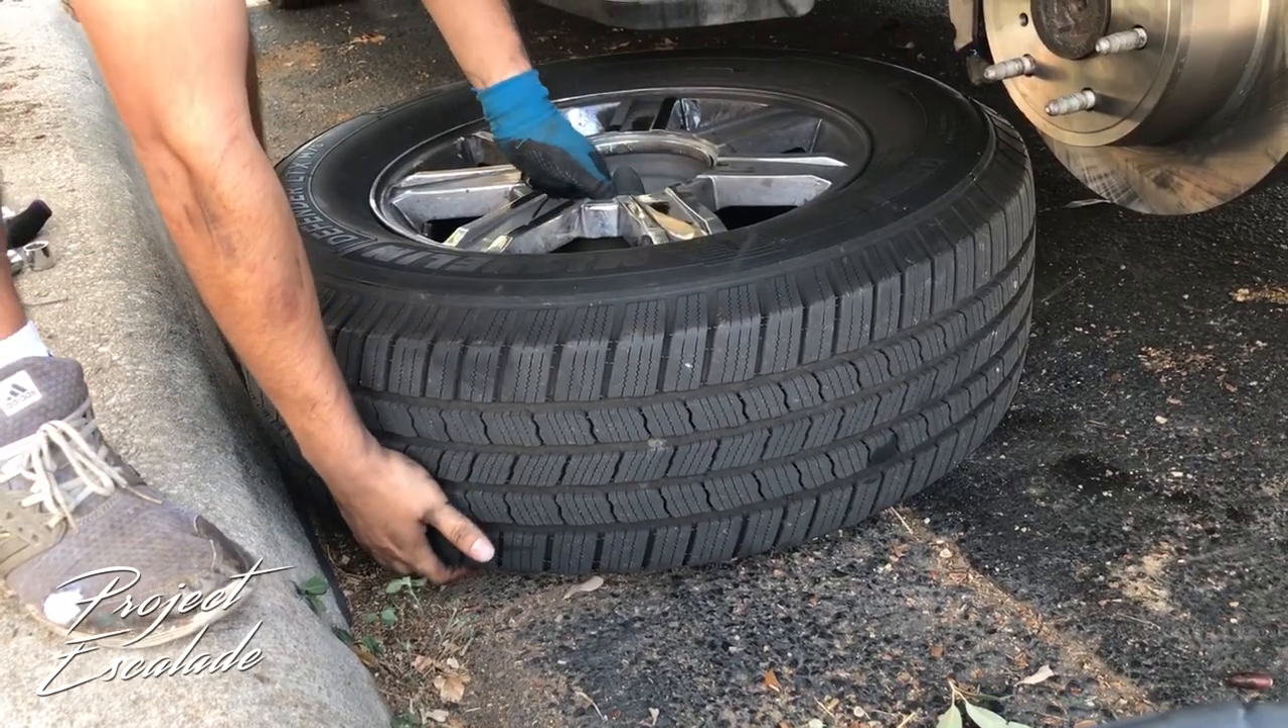Now all that's left is to get the tire back on.